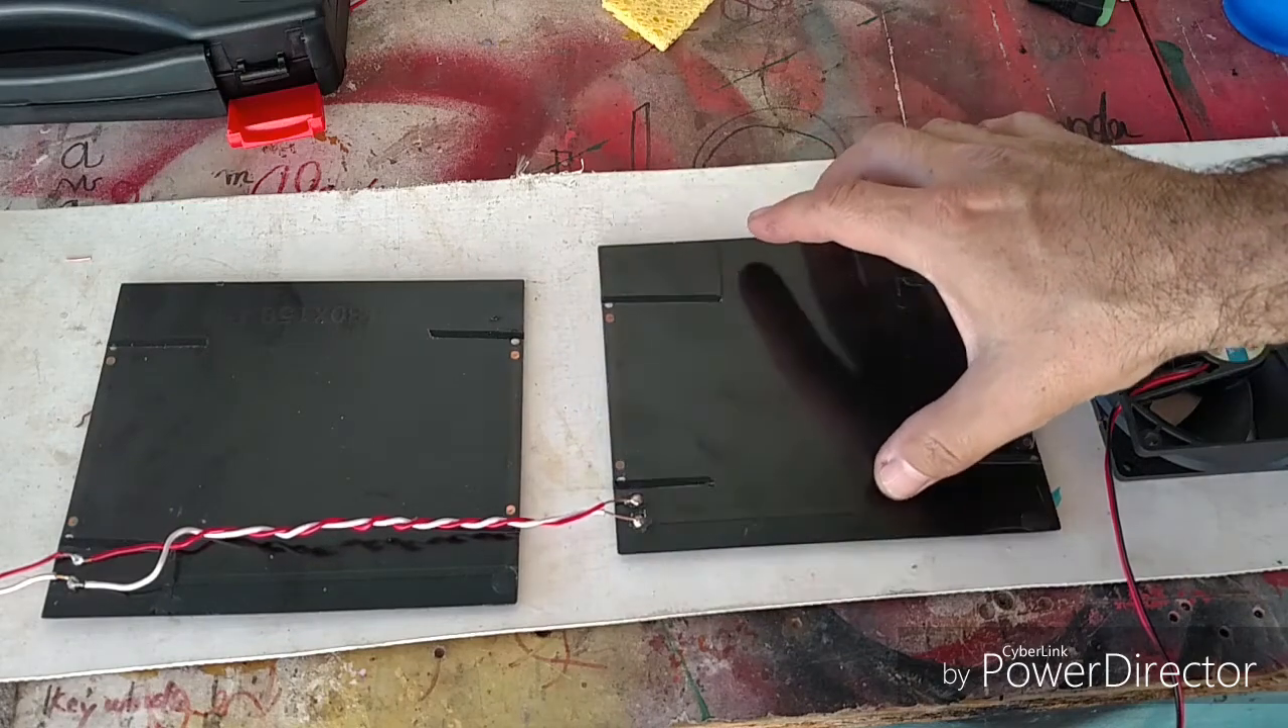I went ahead and soldered these solar panels together in parallel.